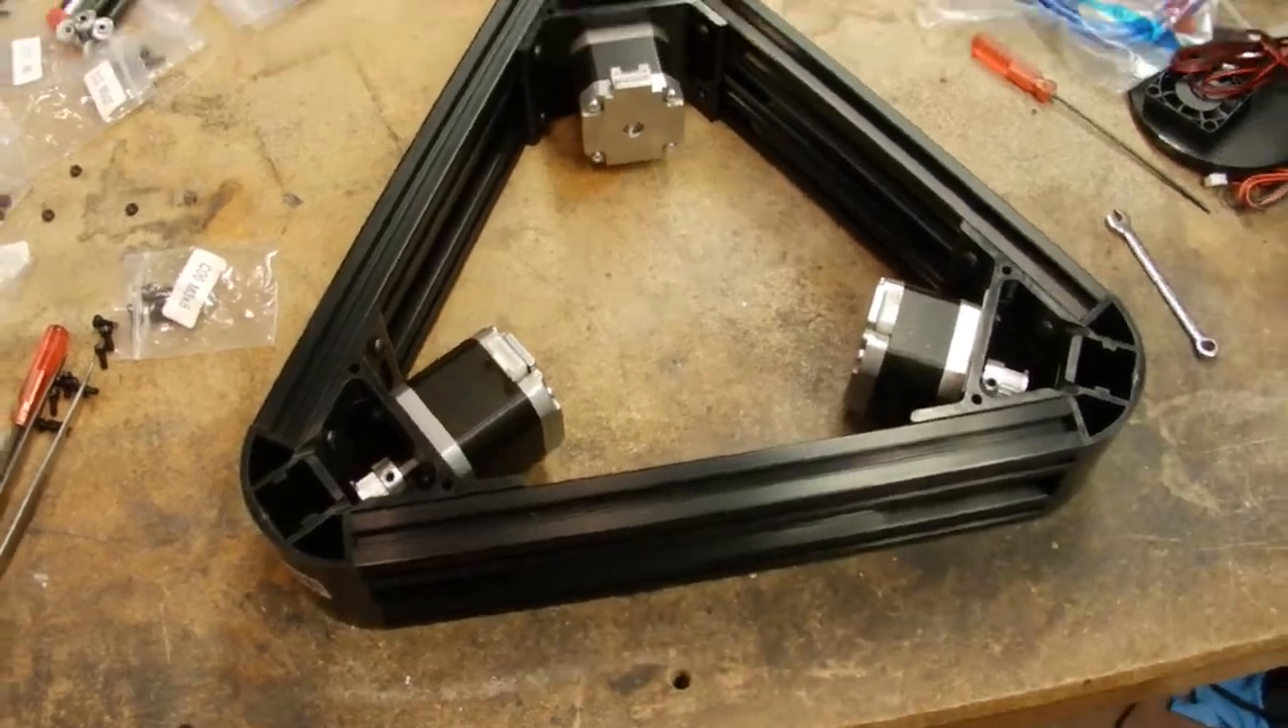Alright, so the stepper motors are now attached.